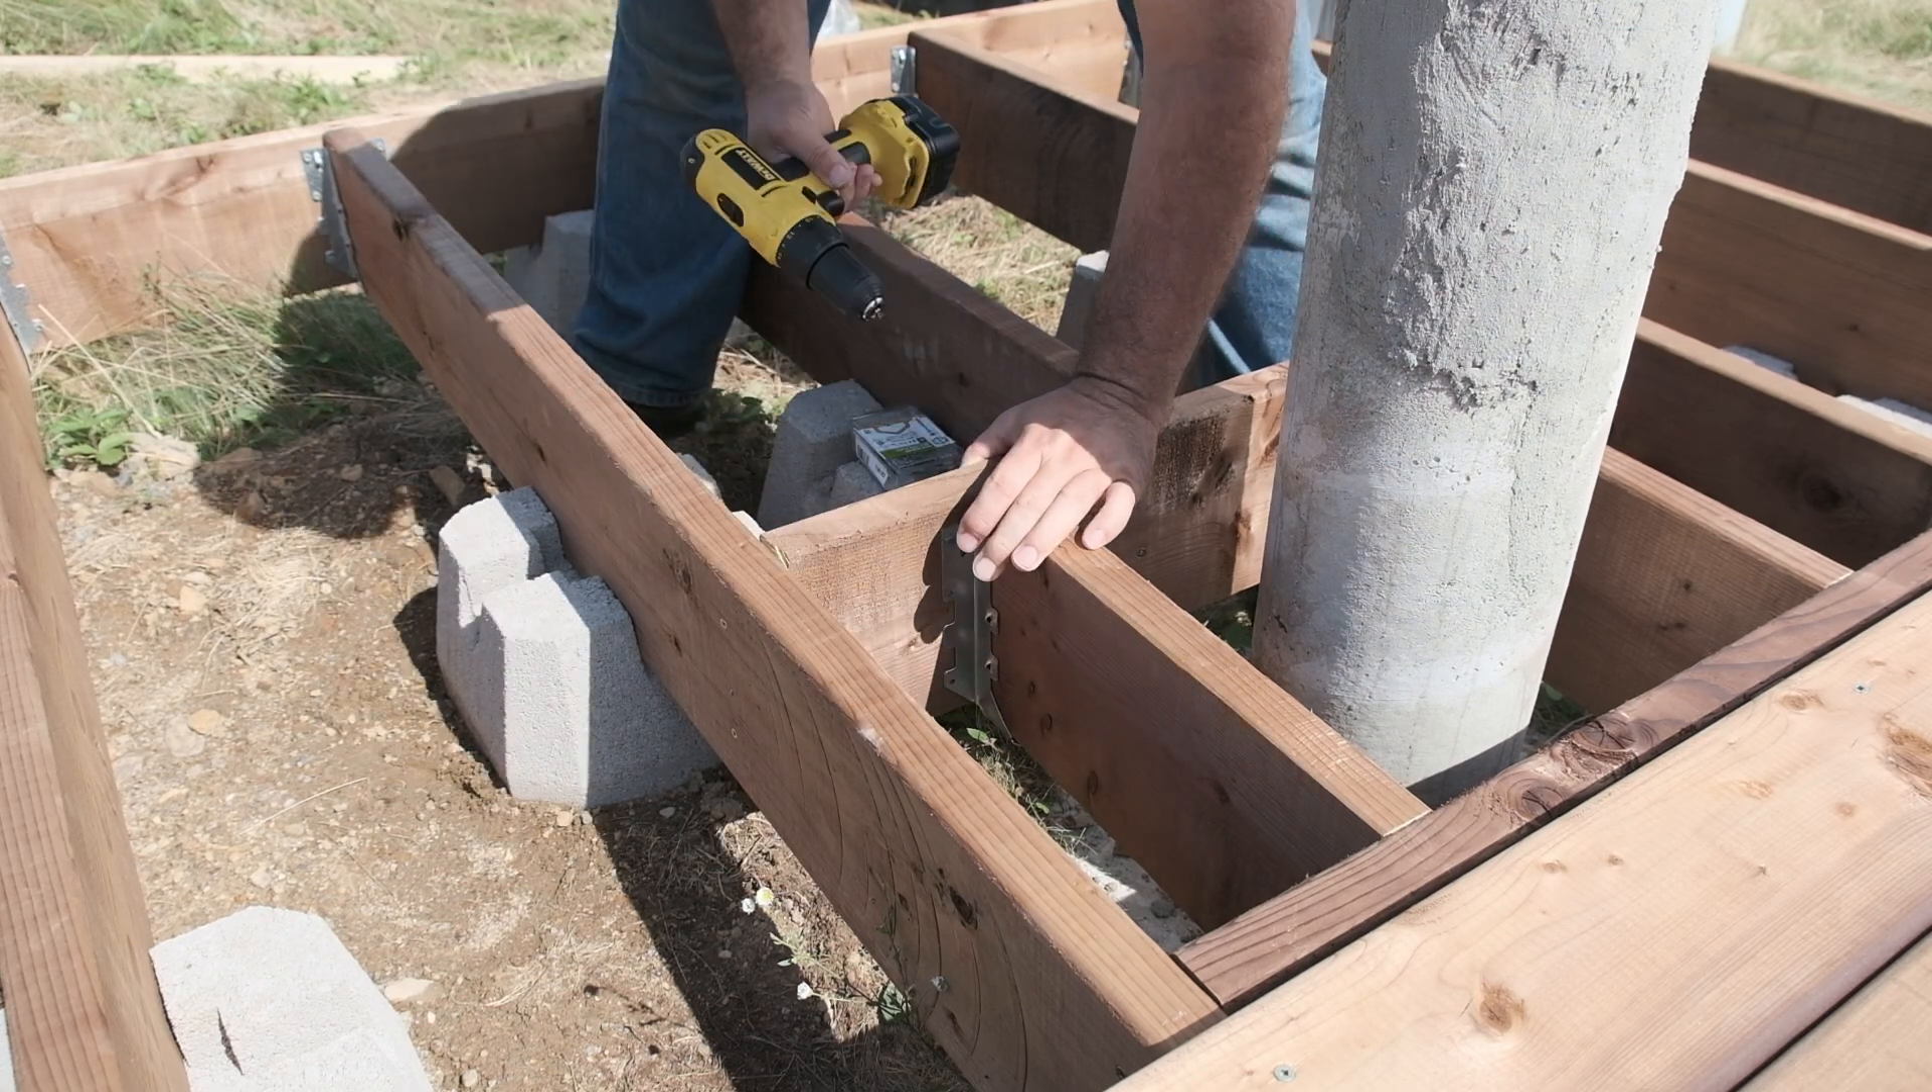Additional framing was laid in just around the pier so that there would be no overhanging of floorboards, making them all the stronger.